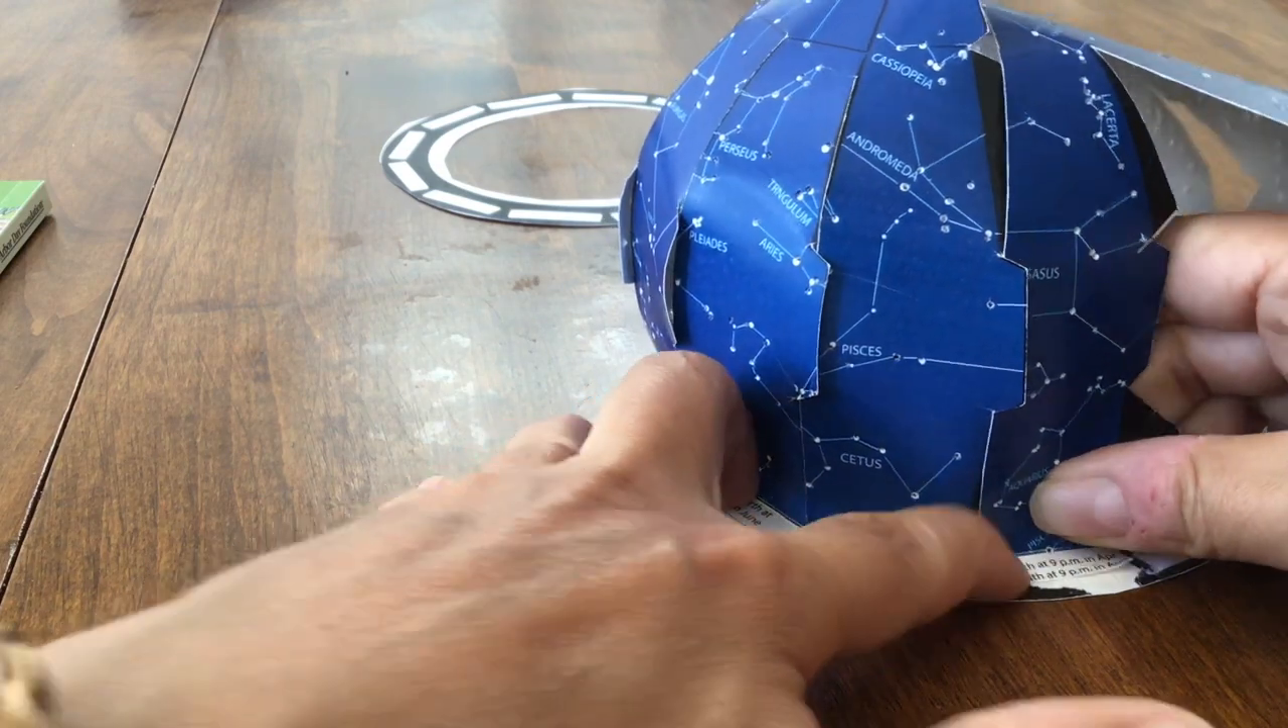You'll see there's a gap up here, but we will fix that later.